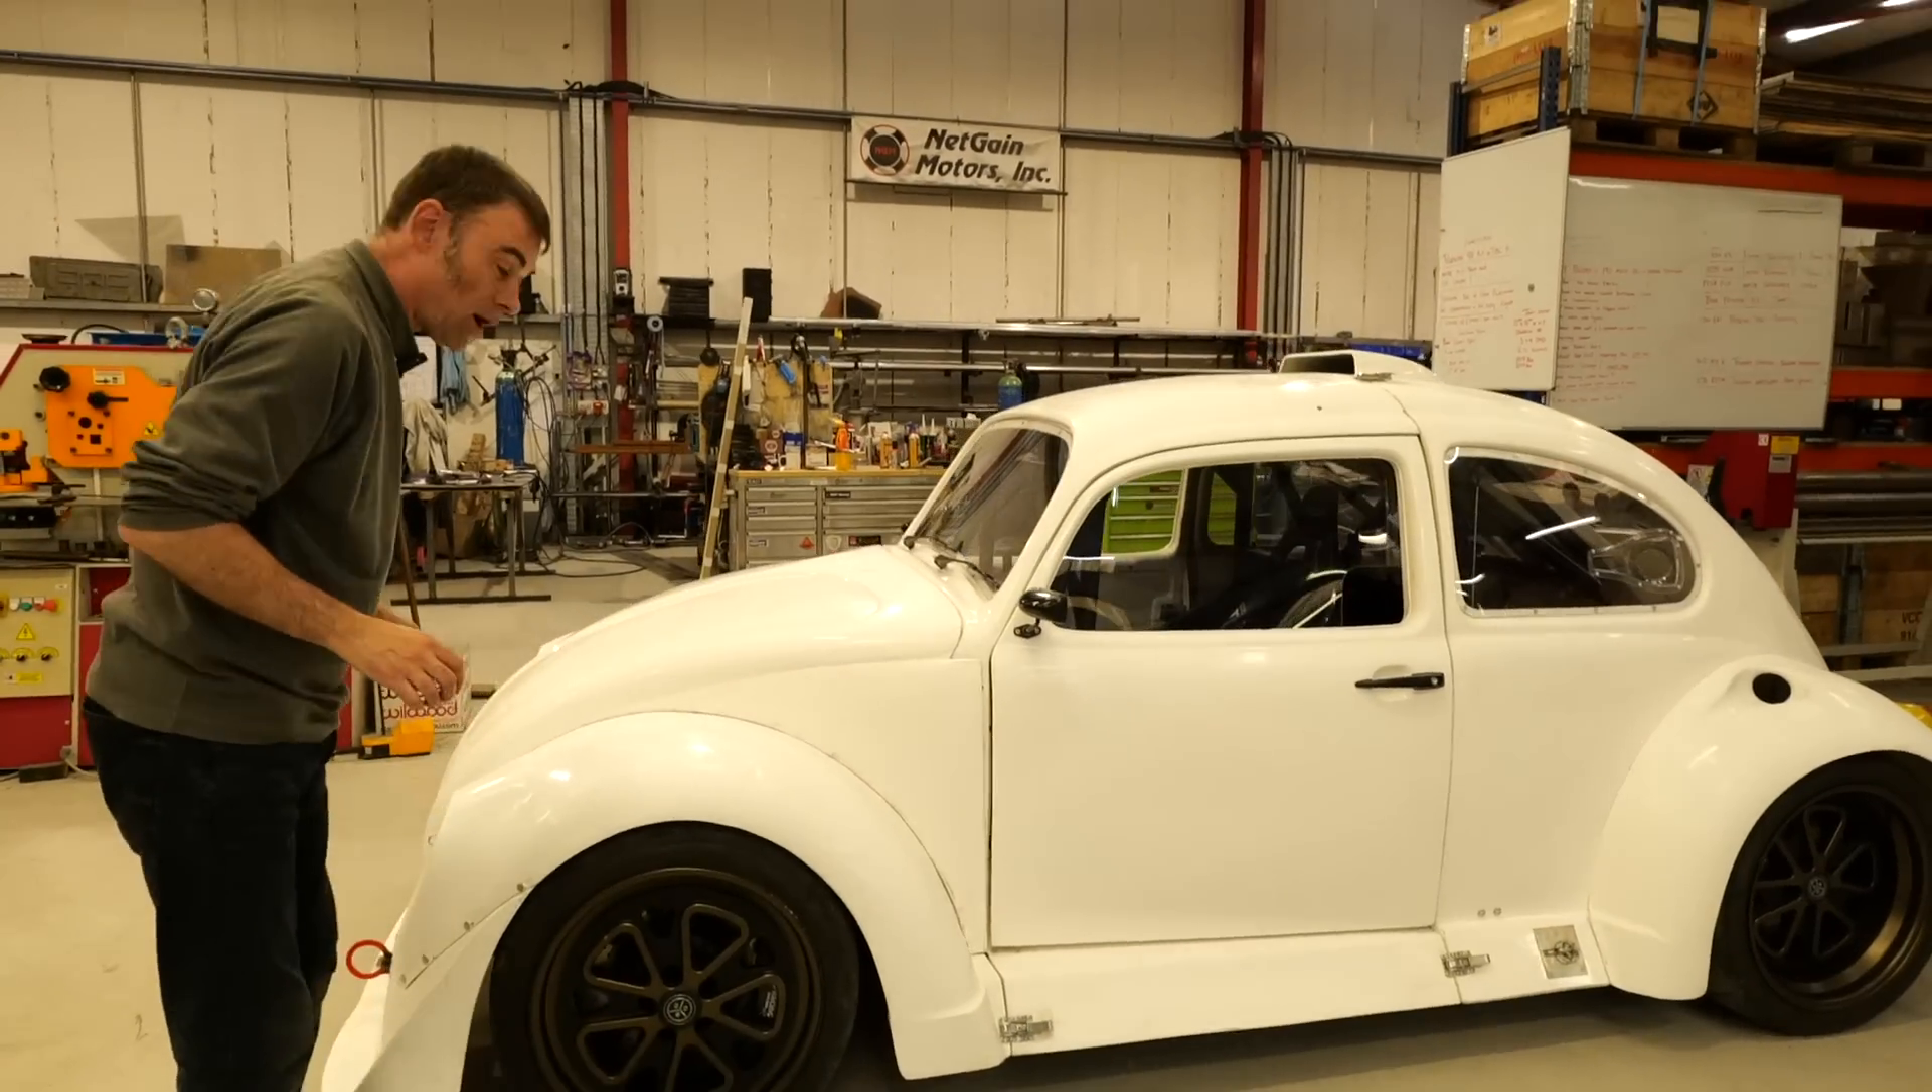So we've got the bodywork on, we've got the rear clip here, and we've got the doors on.